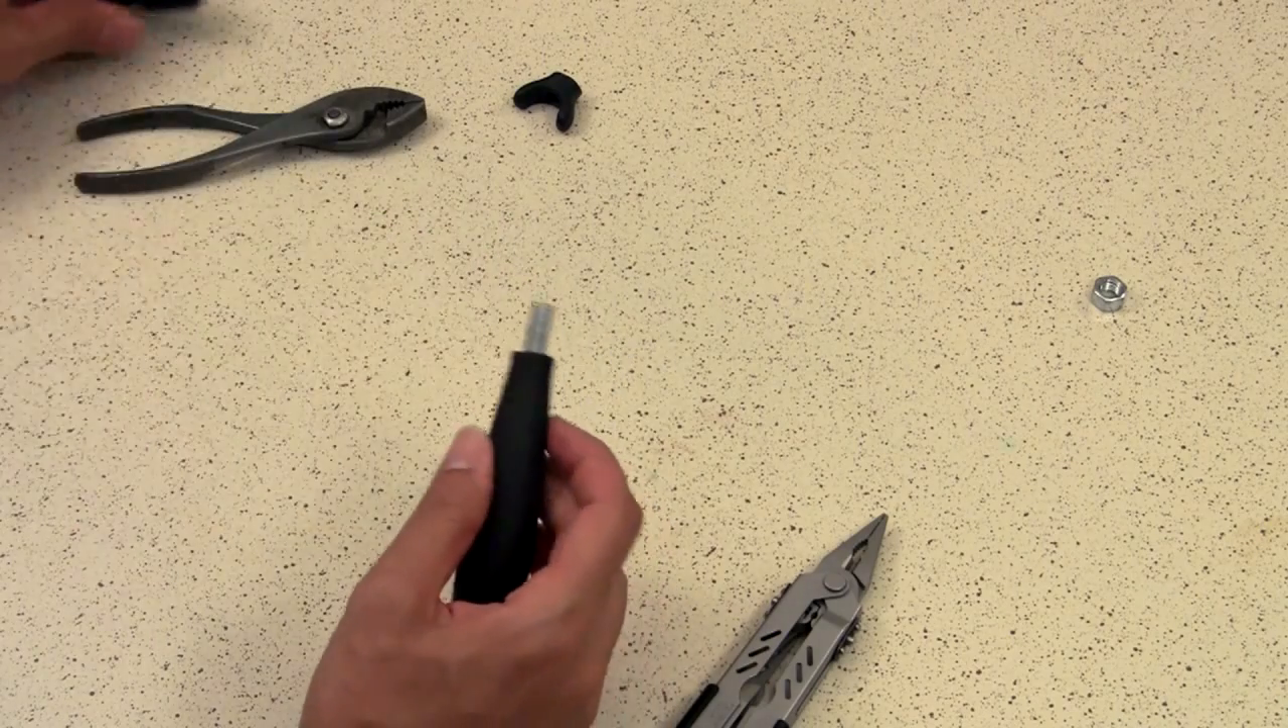So now i've got a handle with a three -eighths inch rod sticking out of the top.